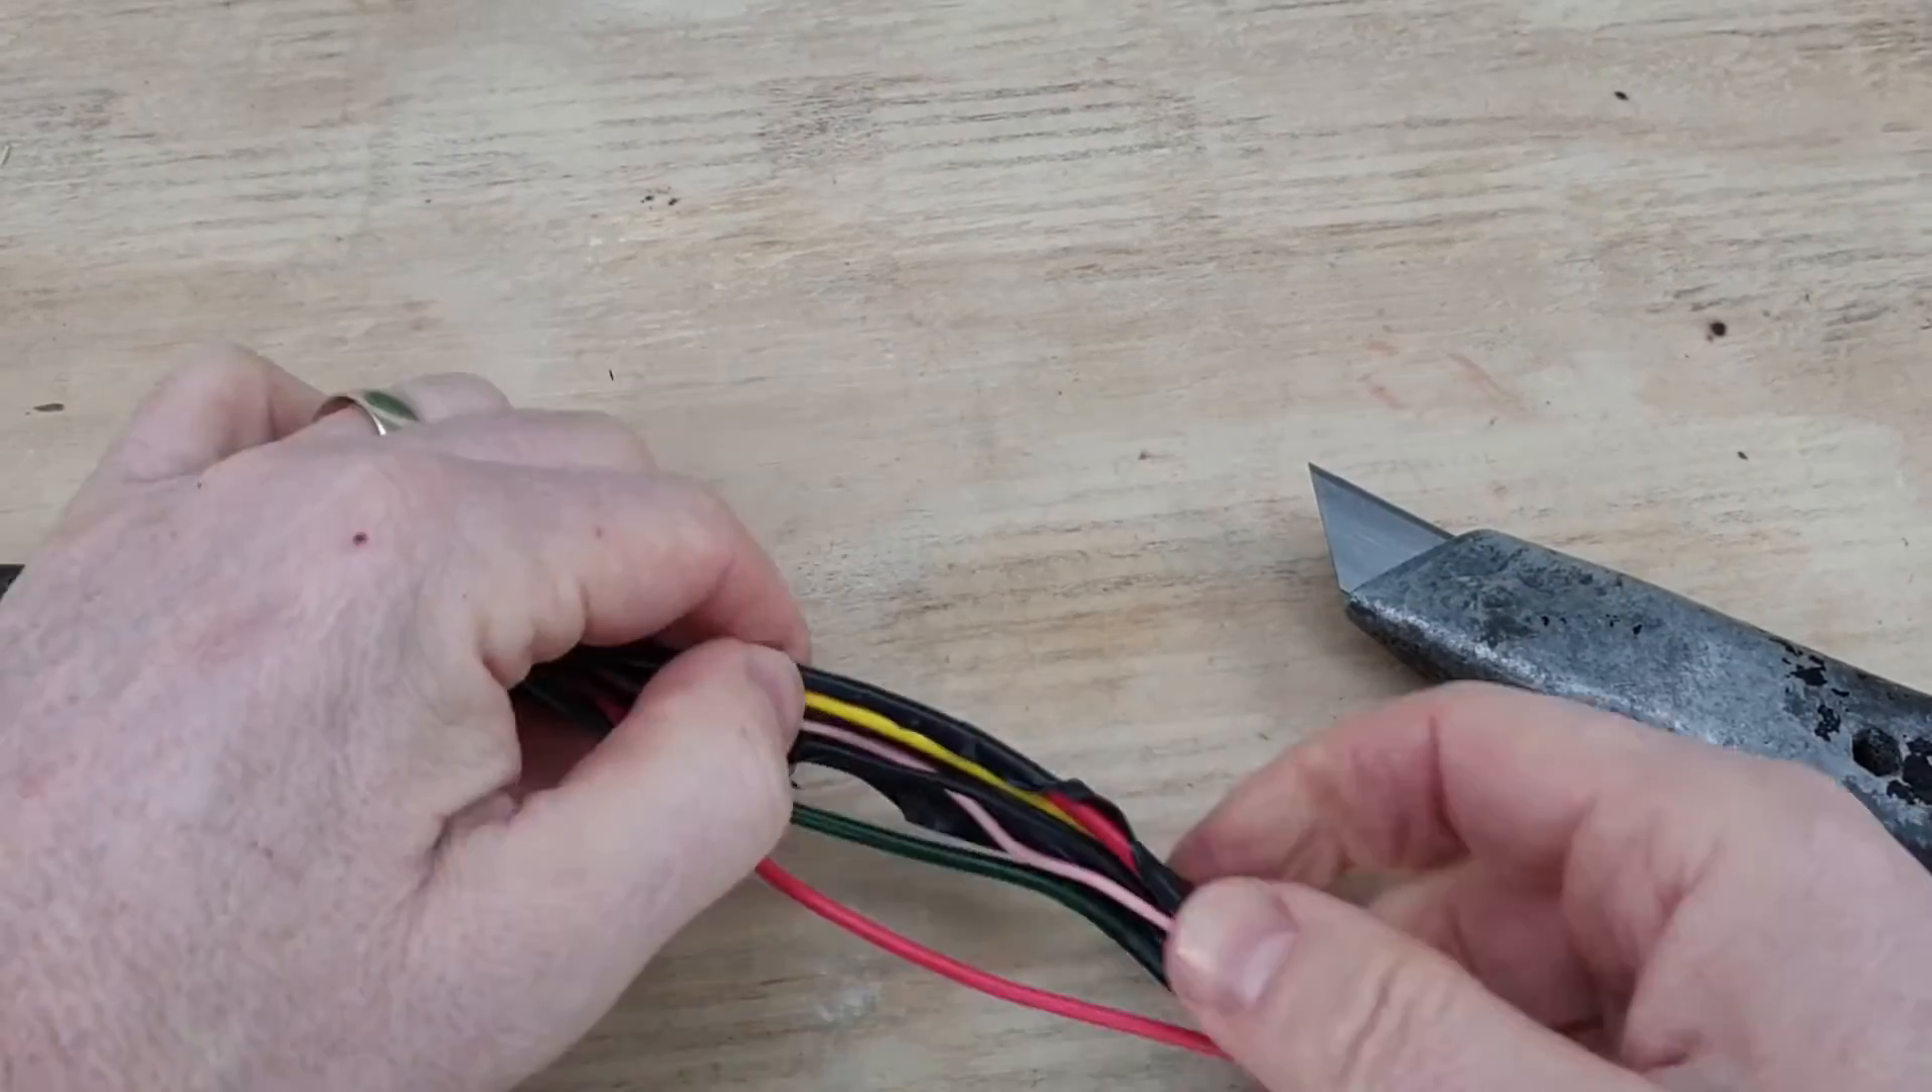Right, now we've got our cable exposed.